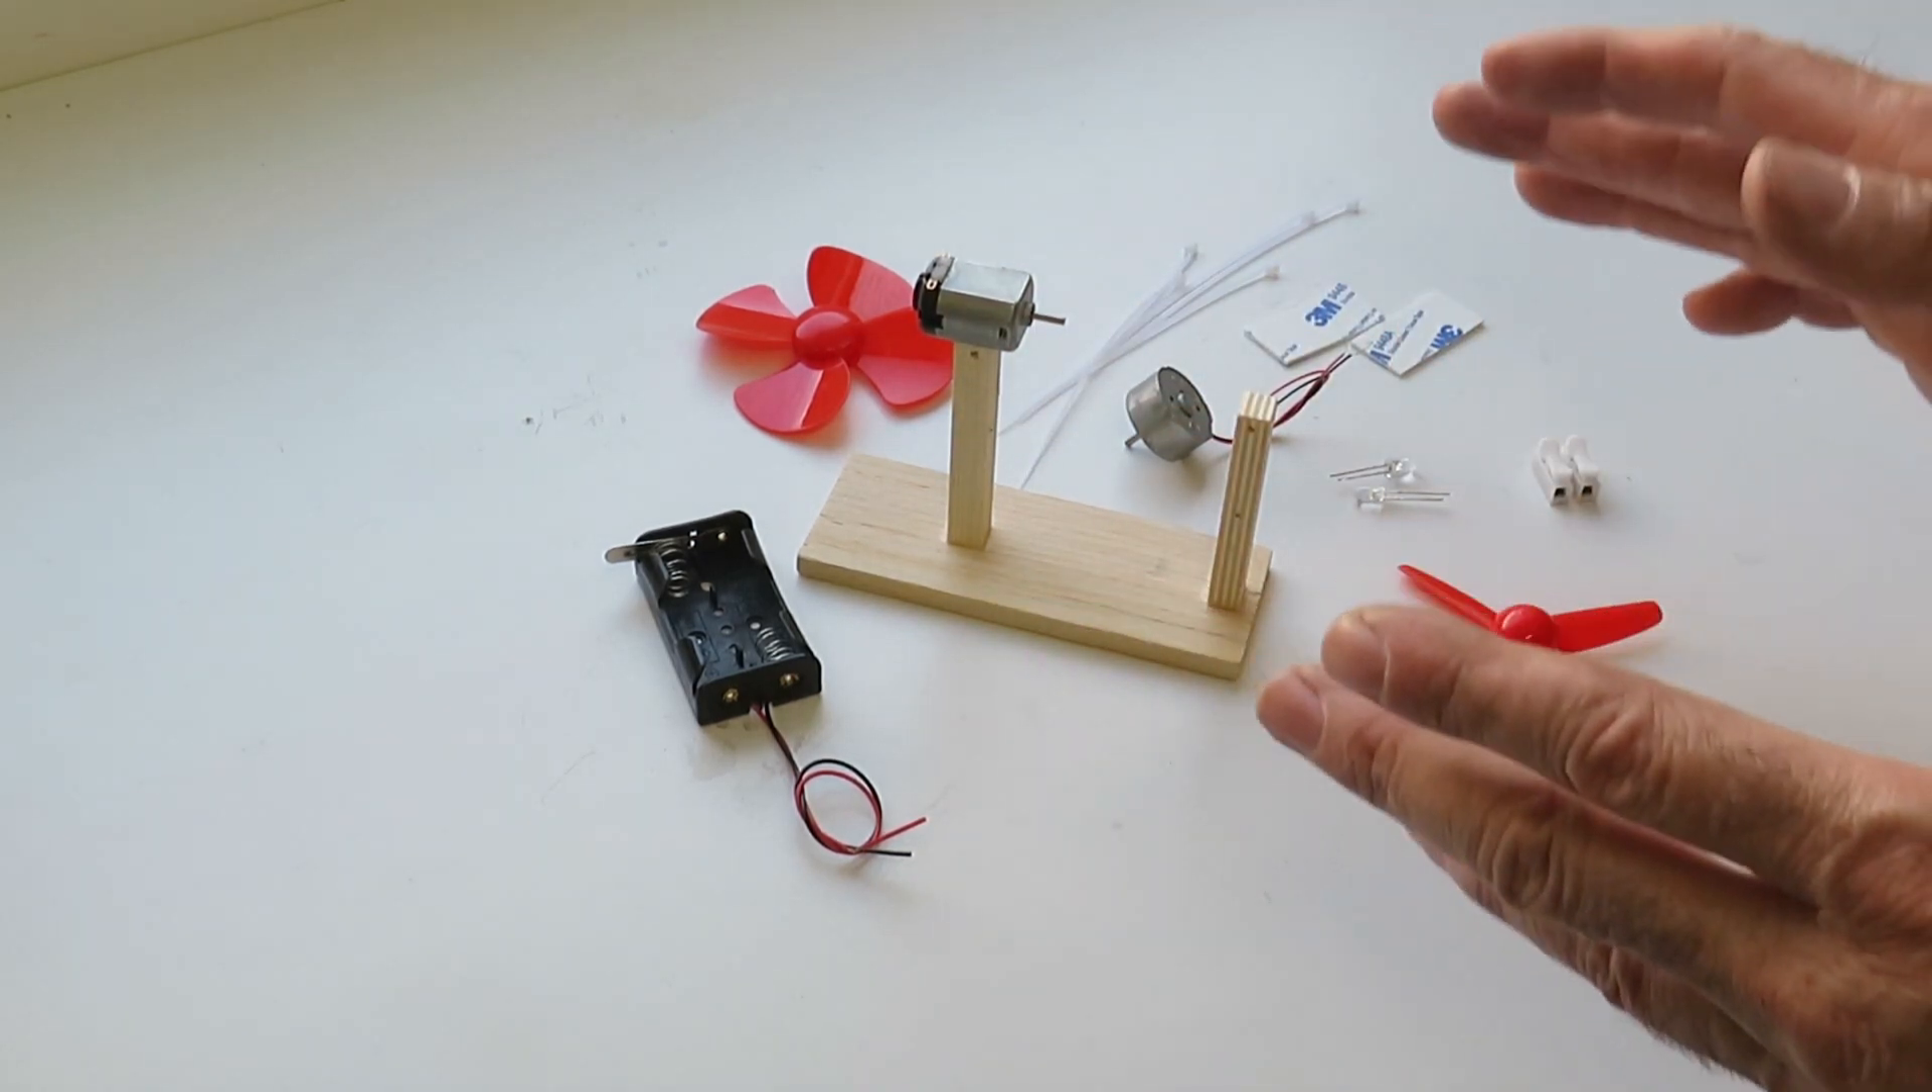Now I've already glued these uprights onto the base unit just to save a little bit of time.